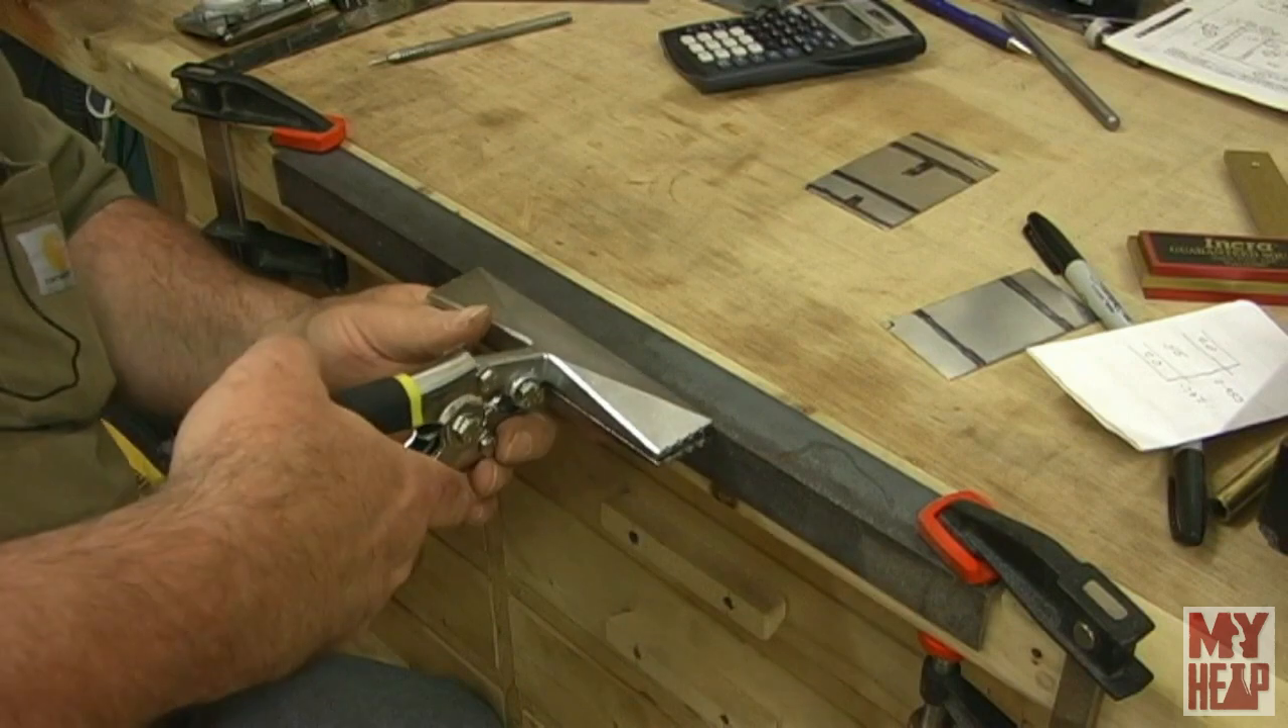Okay so I've clamped a piece of angle iron here on the front of the bench give me a hard stop to bump these pliers up against when I go to to bend.